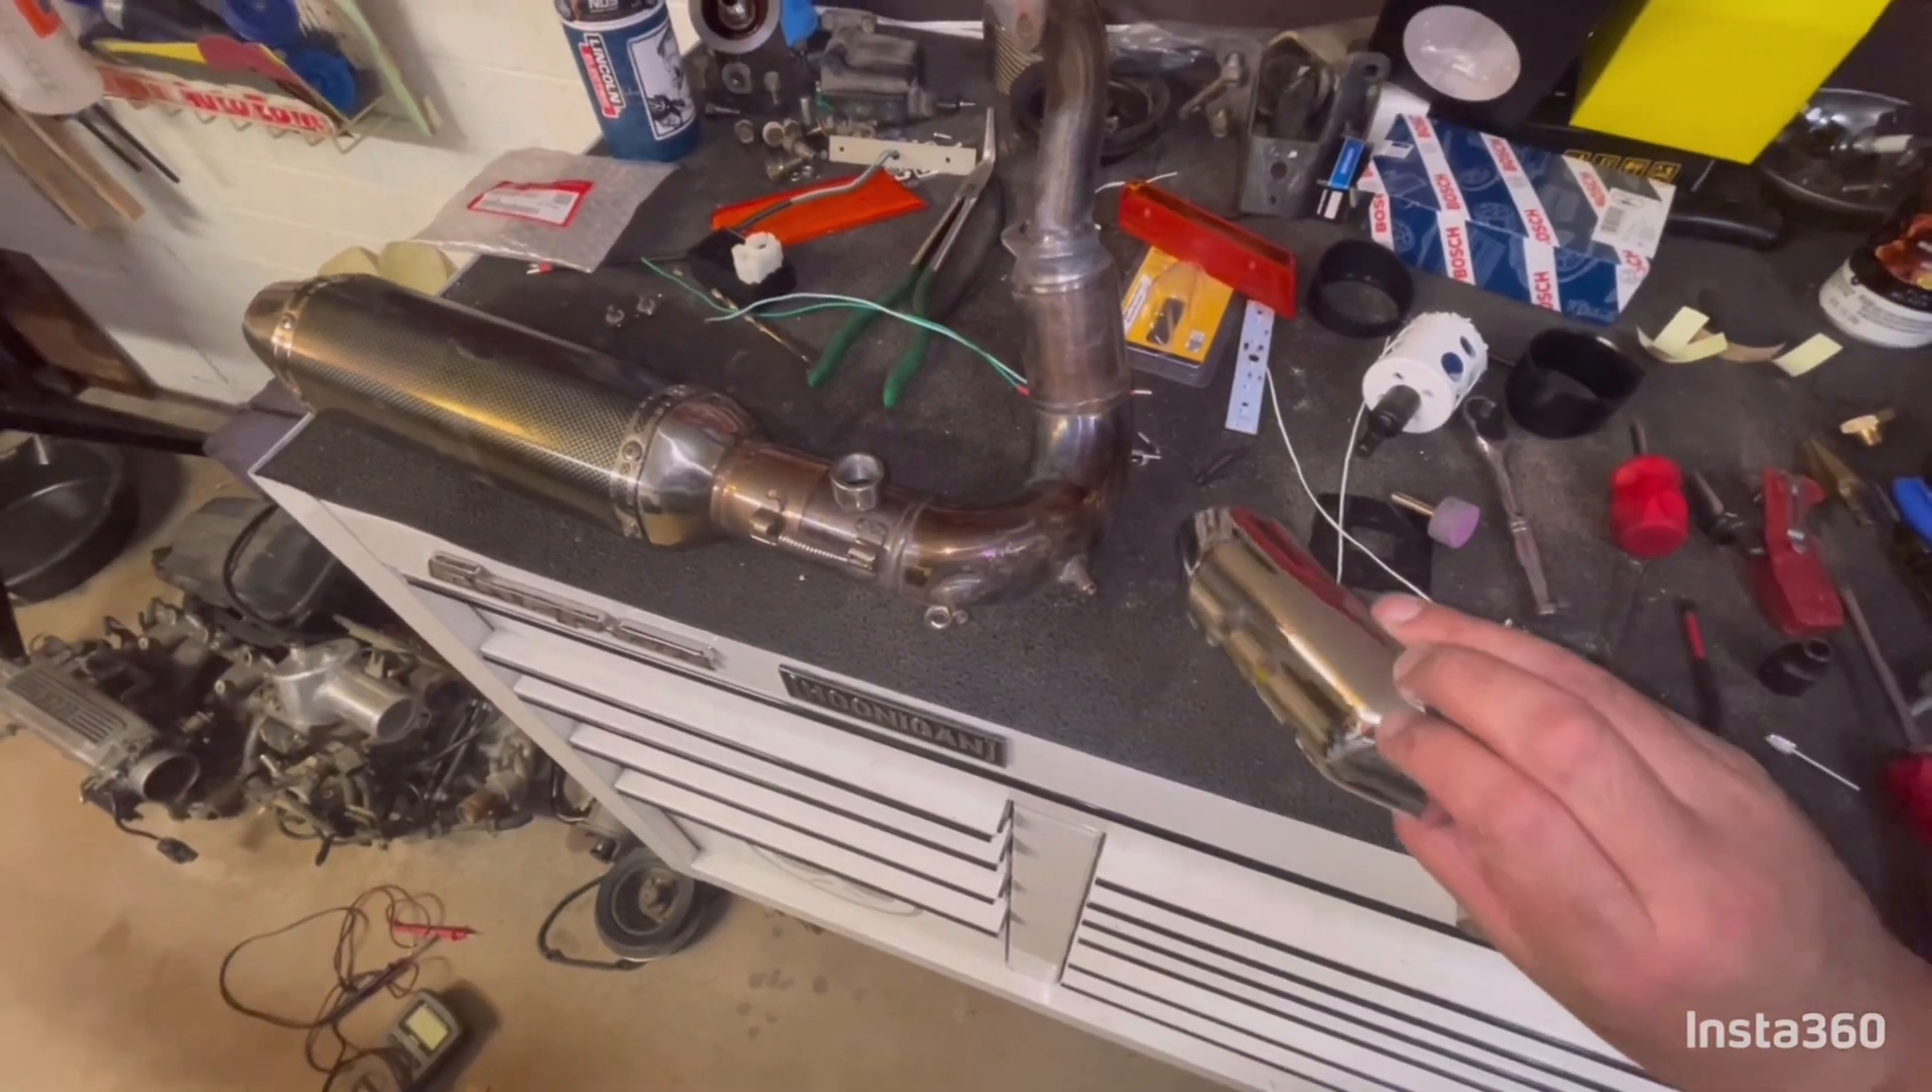Got the exhaust off. Took off the chrome plate.